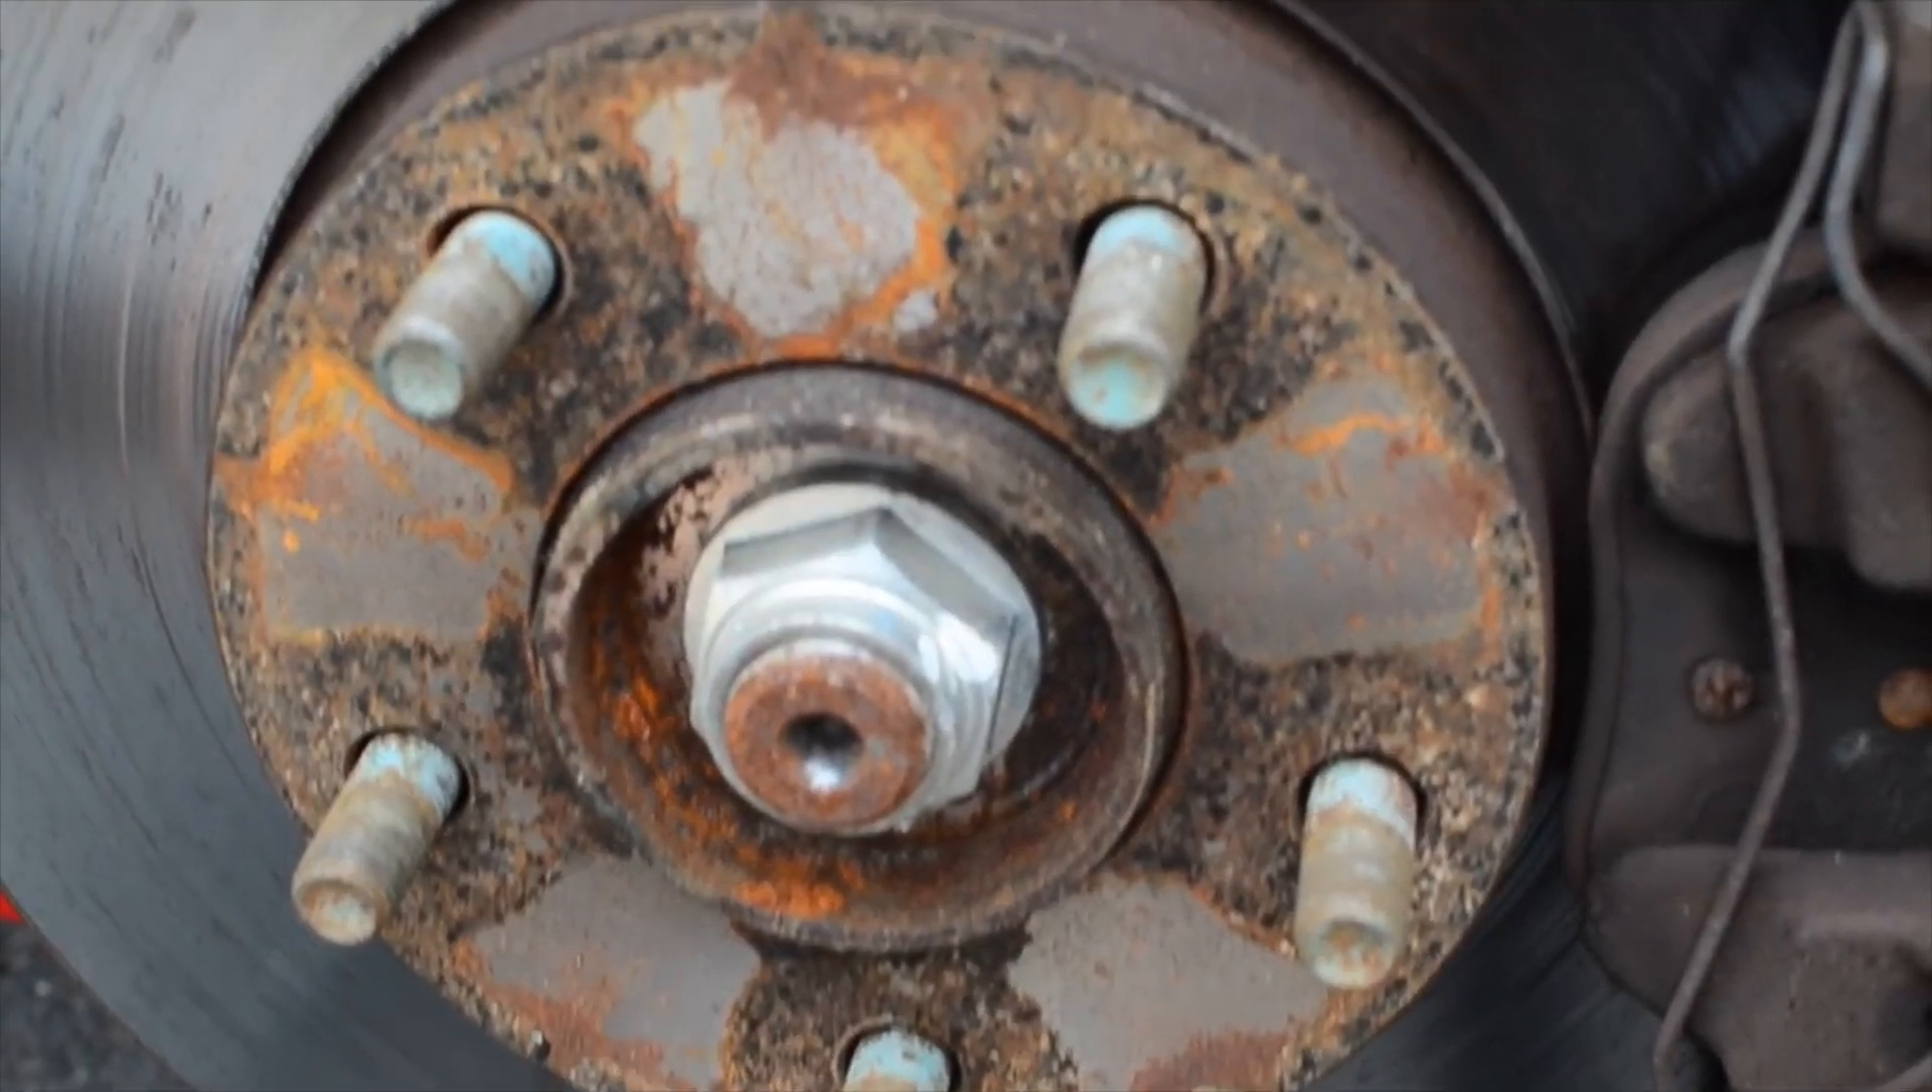So now we have the wheel removed.